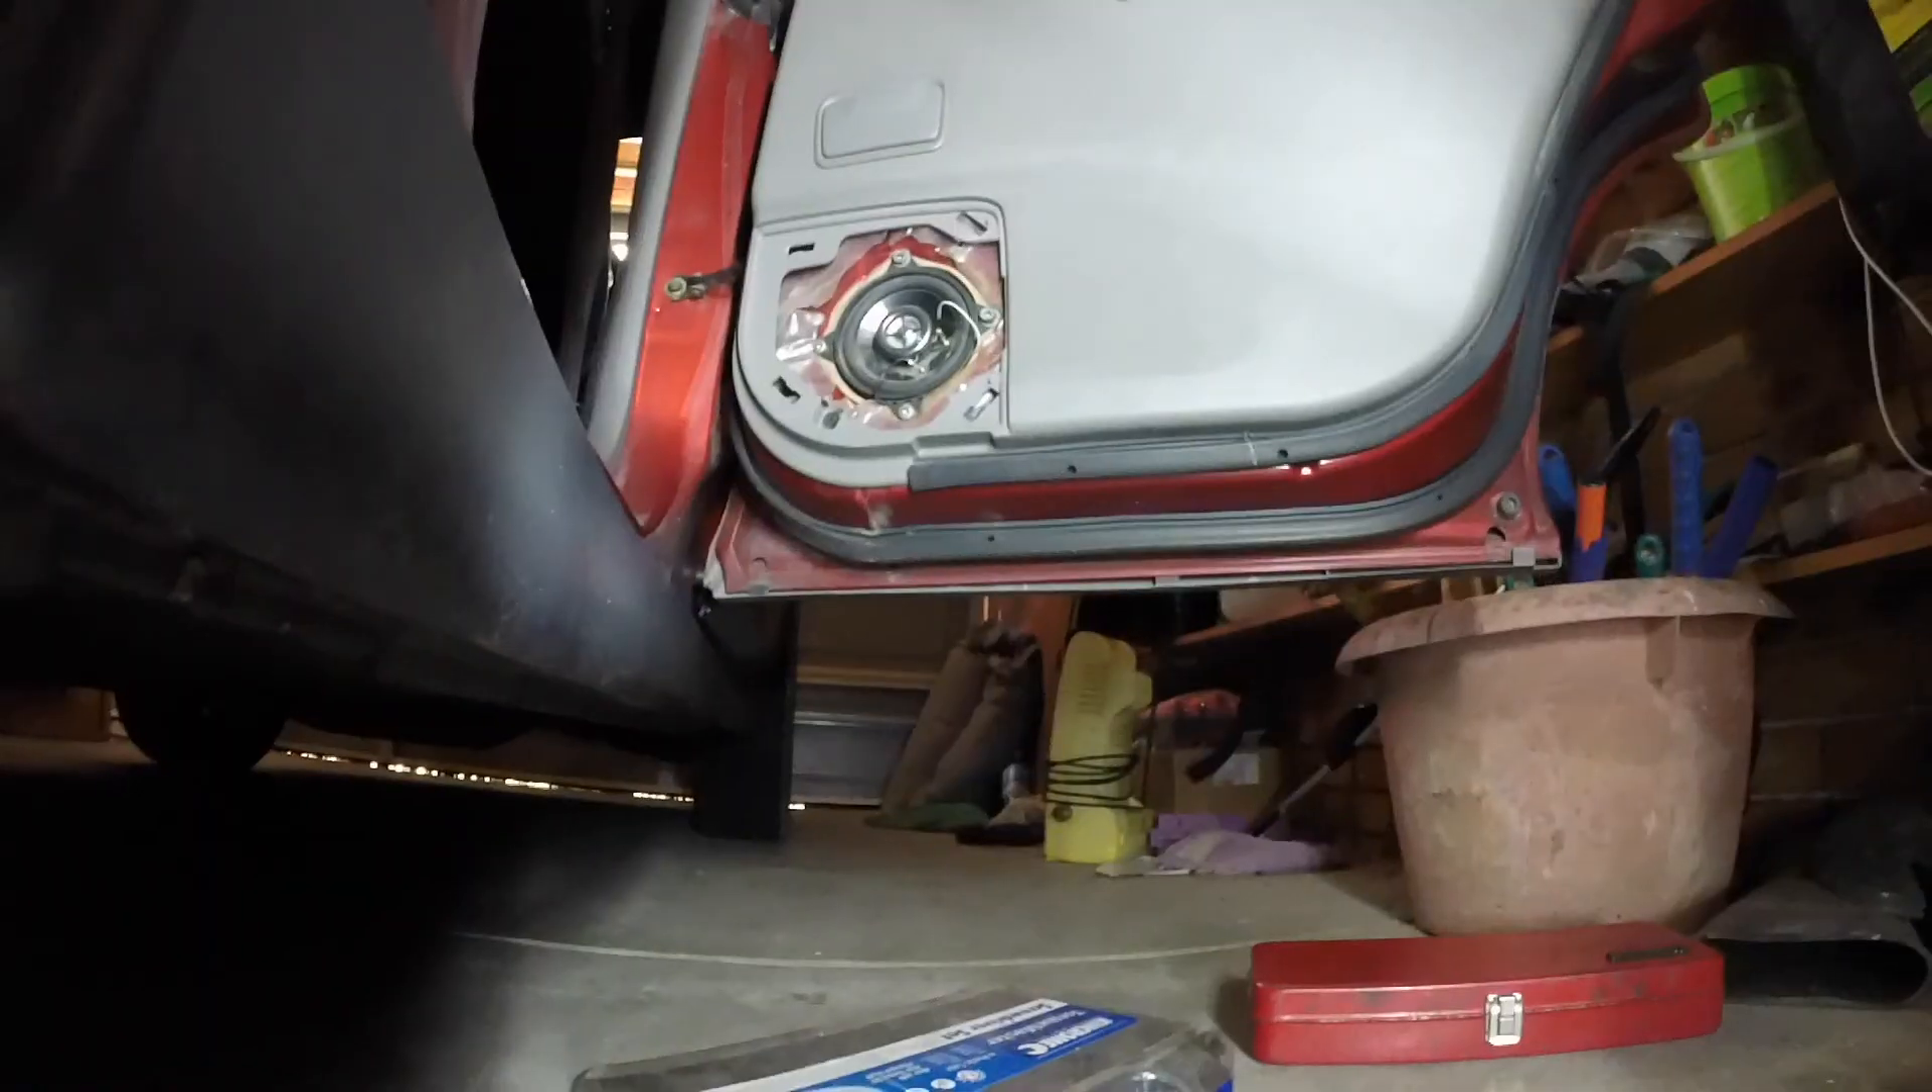I've just got these four screws to take out.